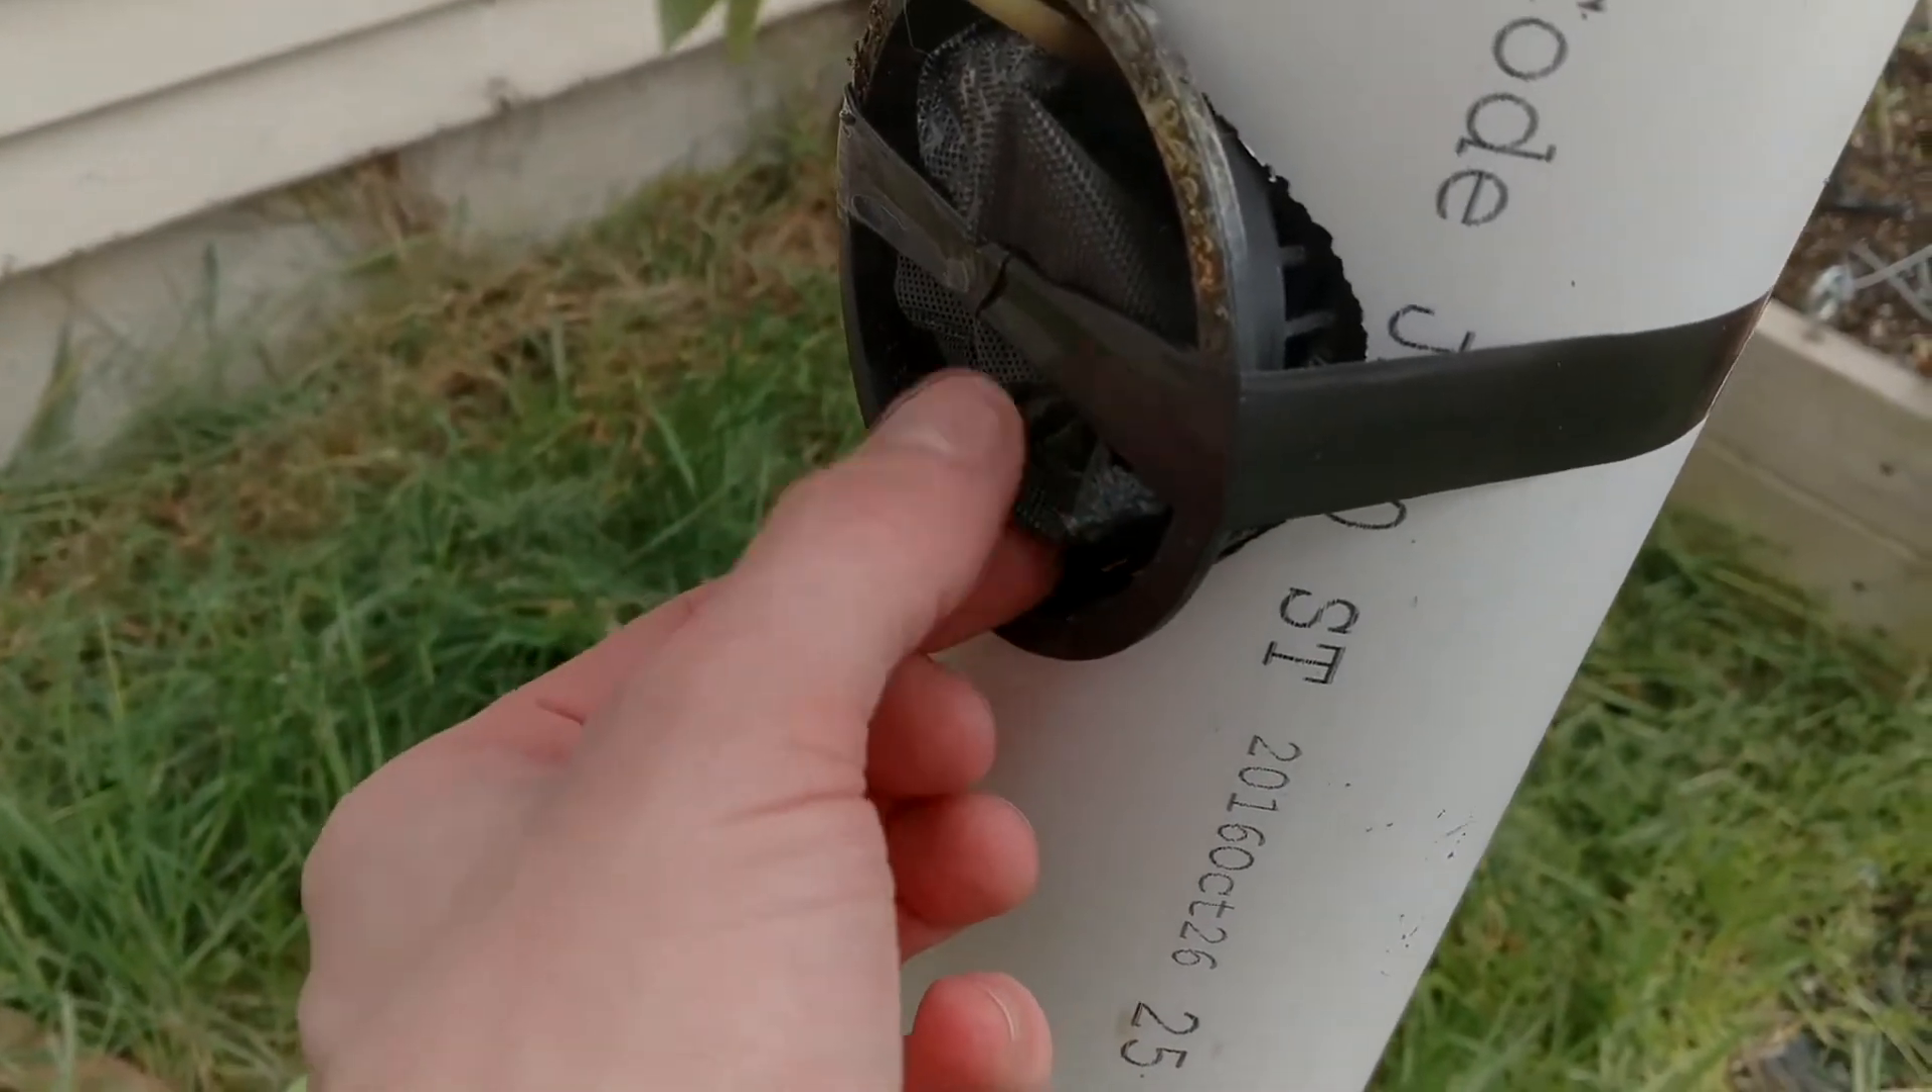These are three inch net cups and I've used silicon tape to kind of secure it in.